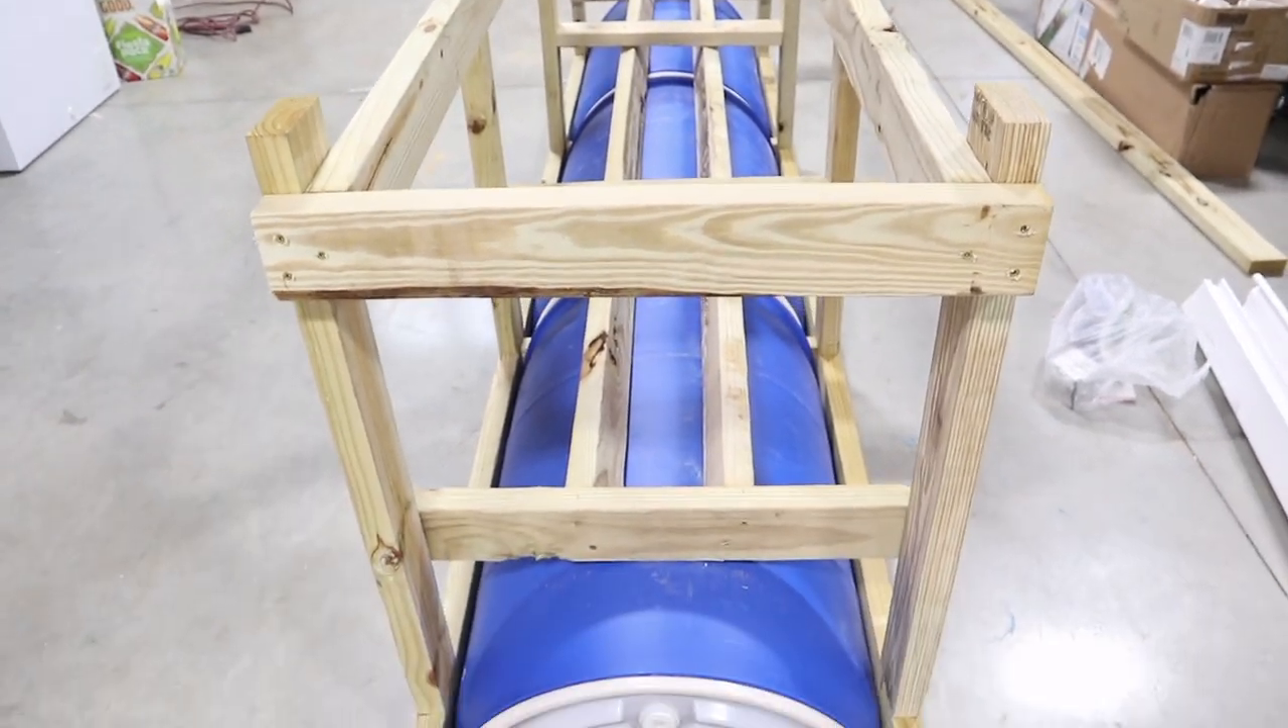Now to address the weight of the barrels I ran these two two by fours and they're angled perpendicular to the barrel and run the length to carry the load.